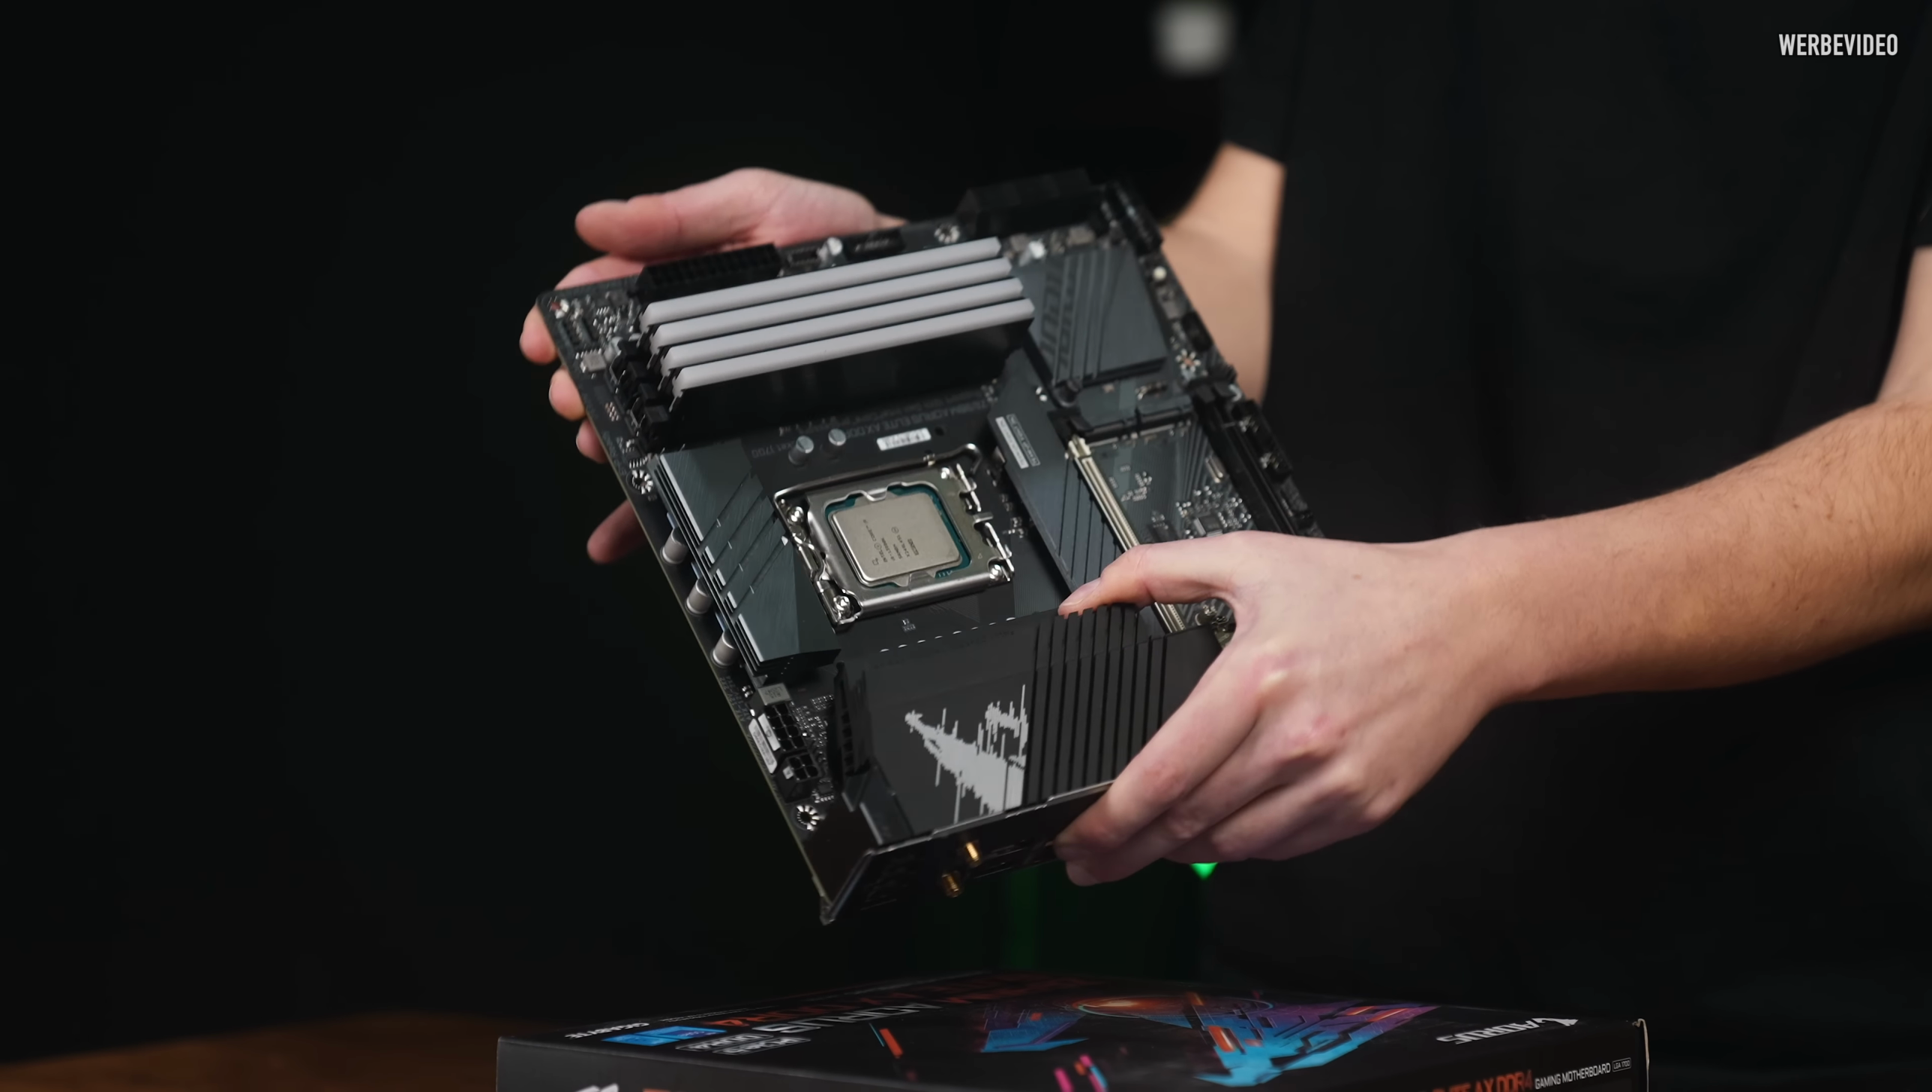Dann haben wir den RAM auch schon drin.